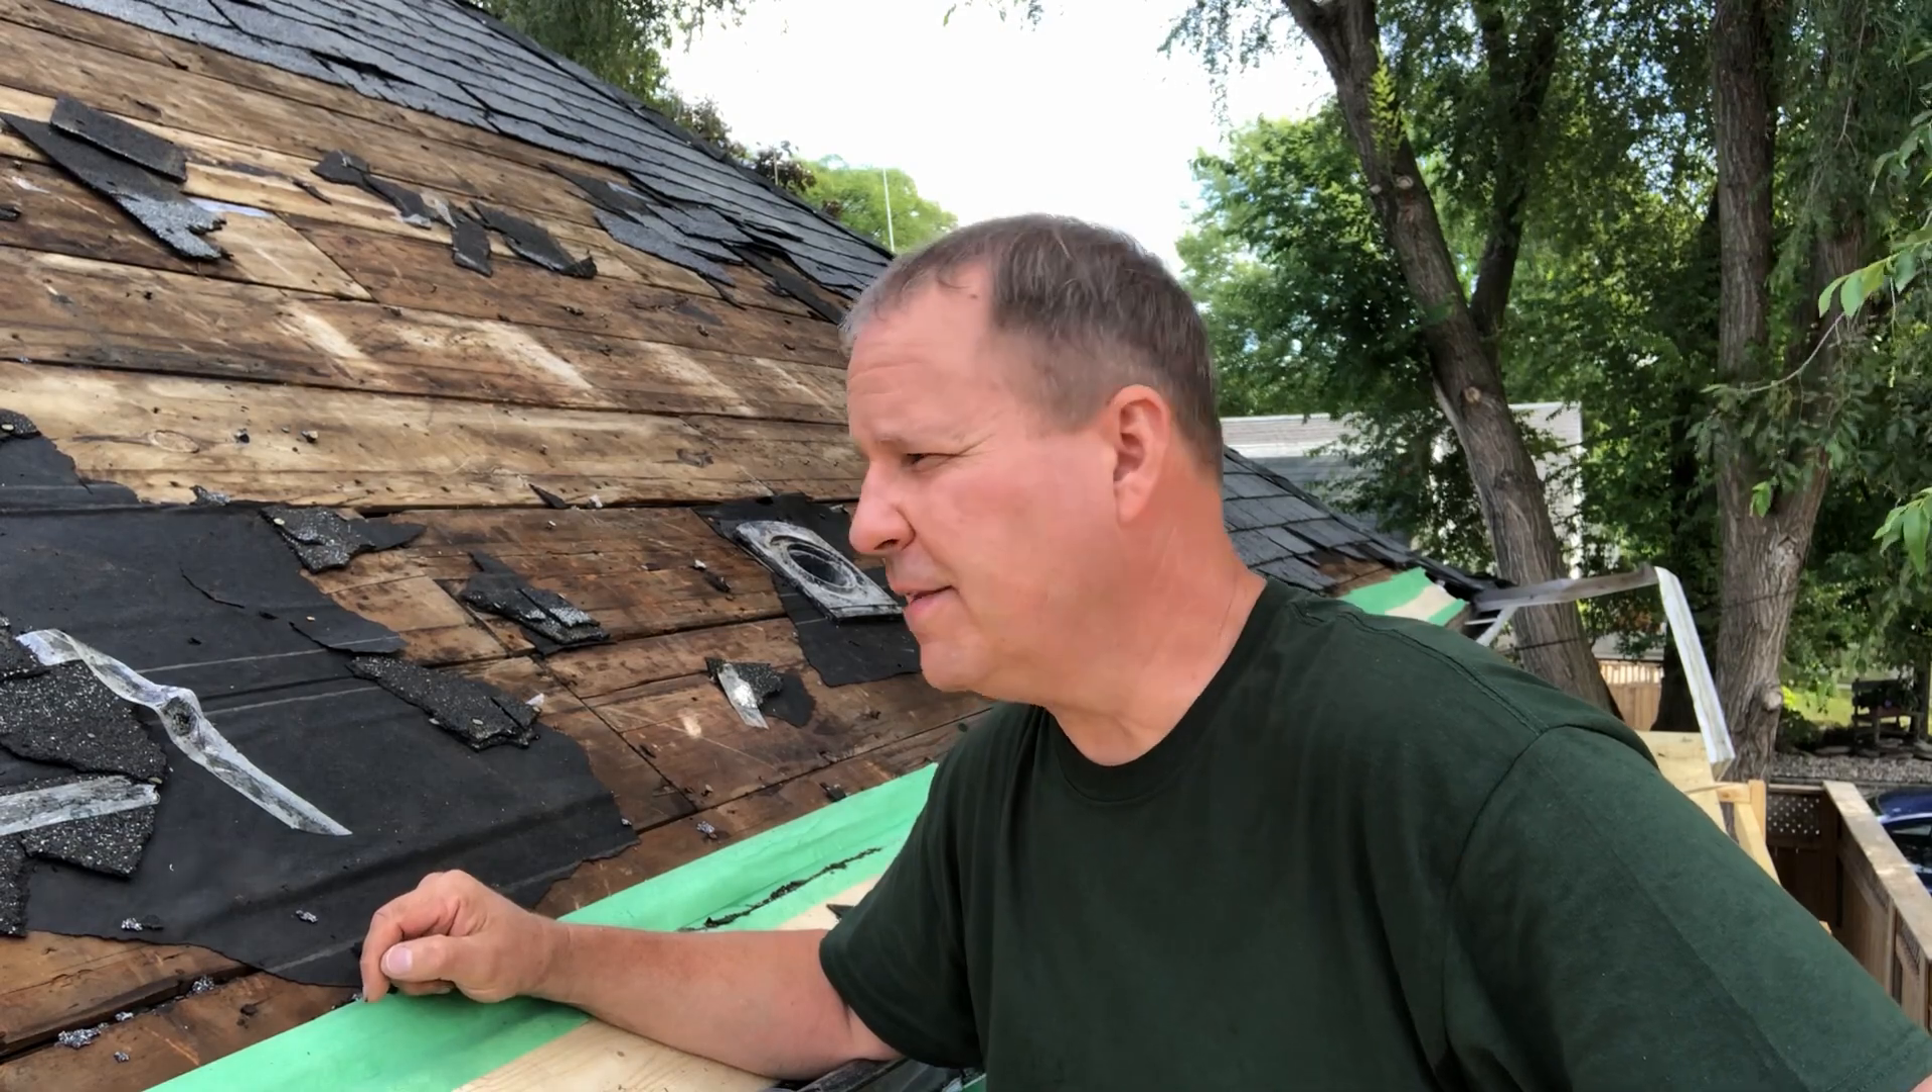I got some of the shingles off.